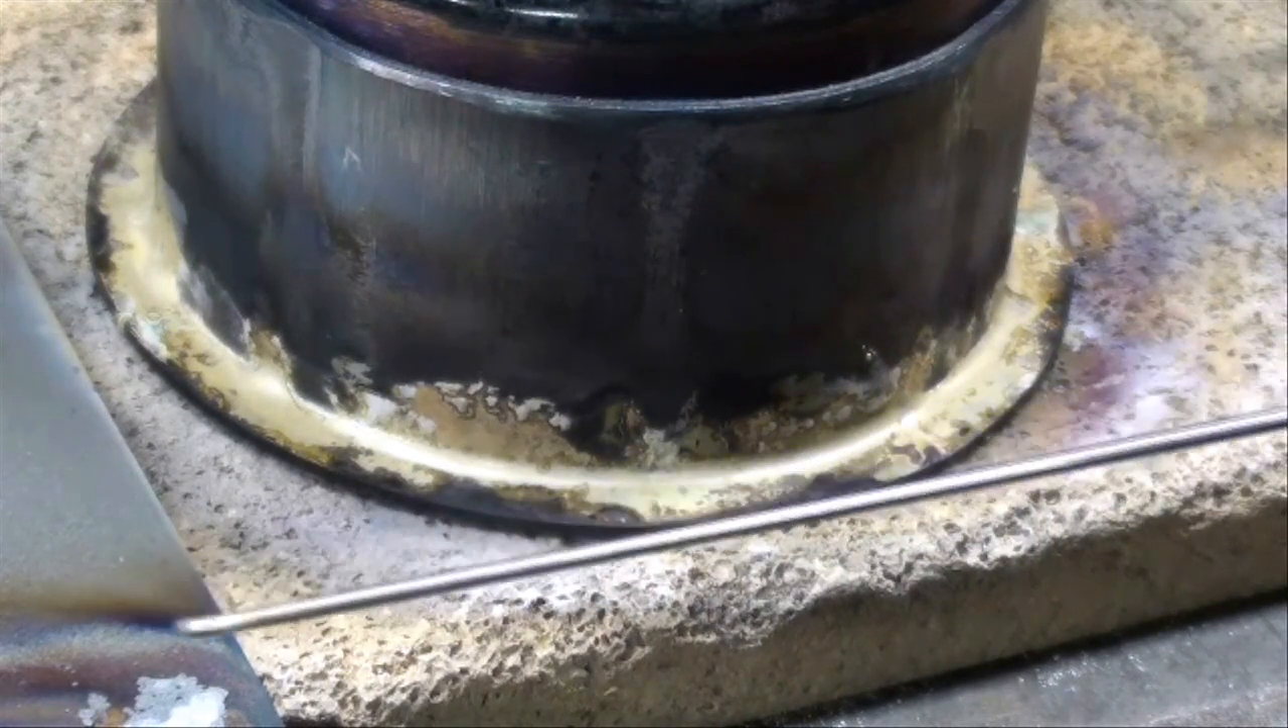I think I have successfully silver soldered the base on.